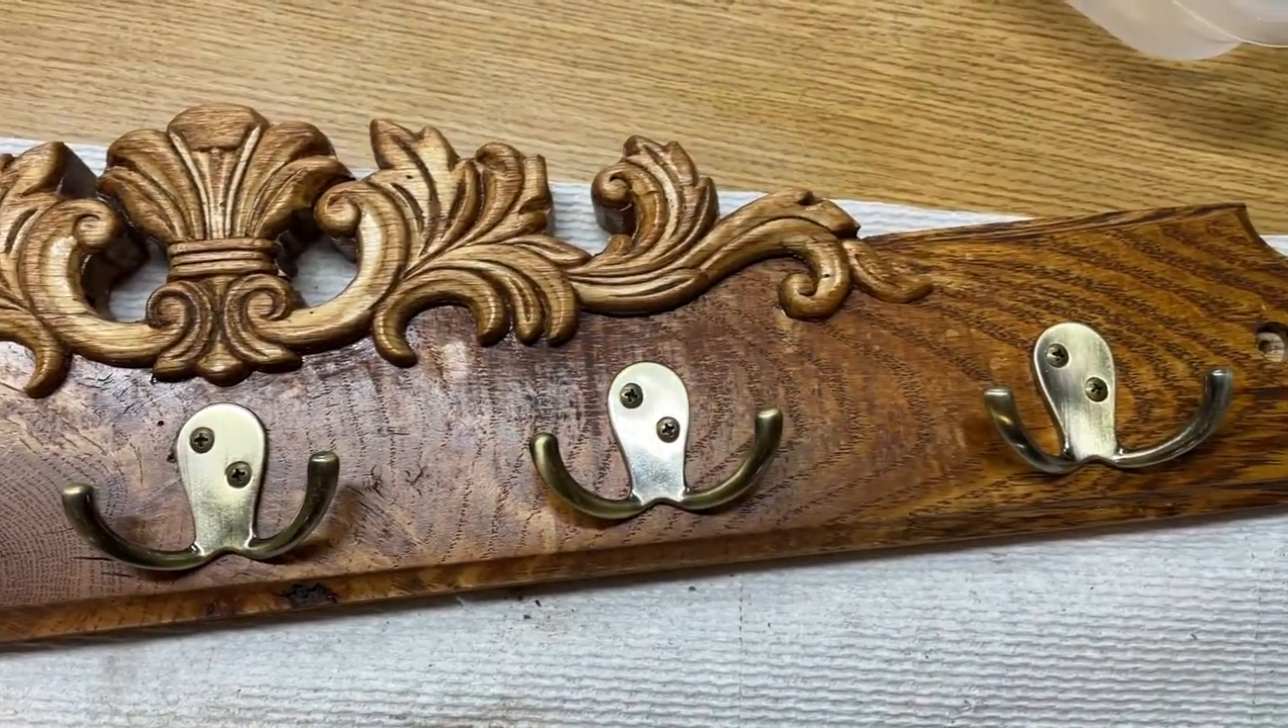So after assembling the hooks and putting the wax on, this is what it looks like.